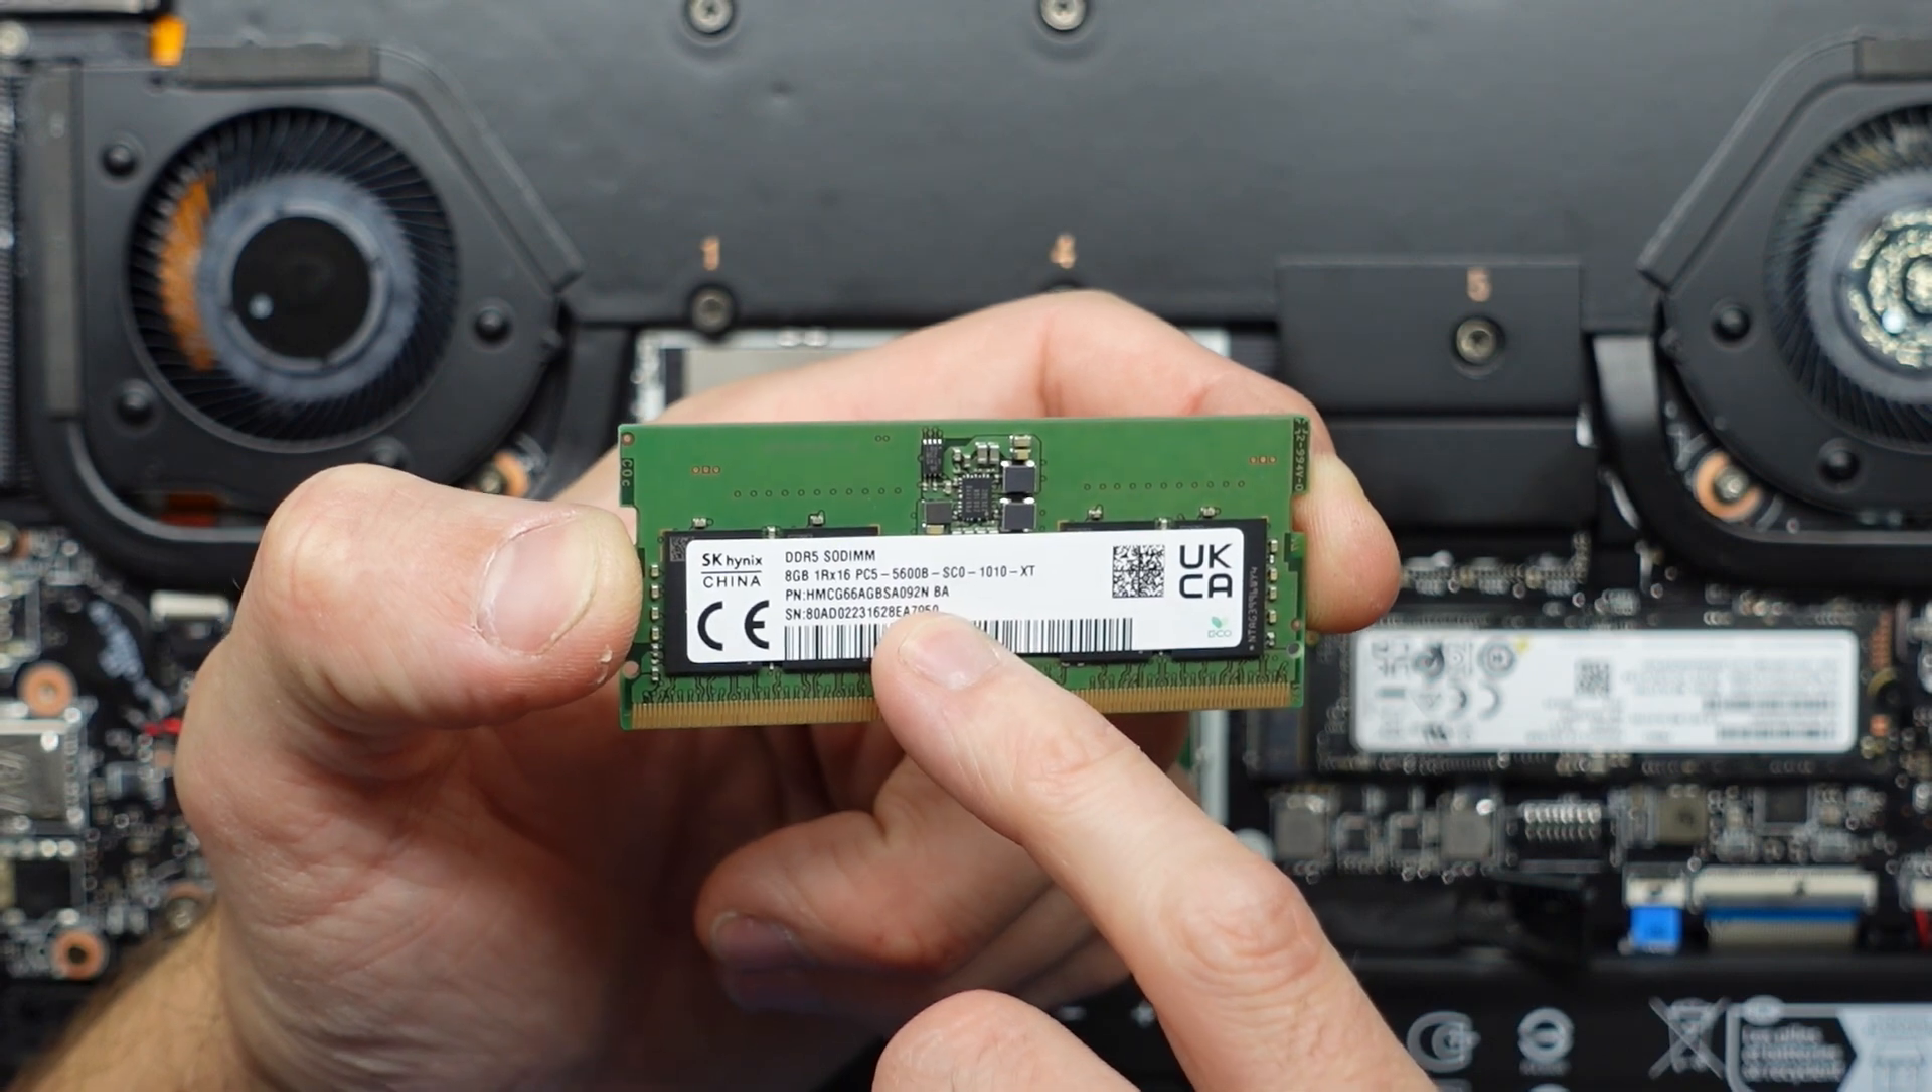And that's one stick of RAM removed.